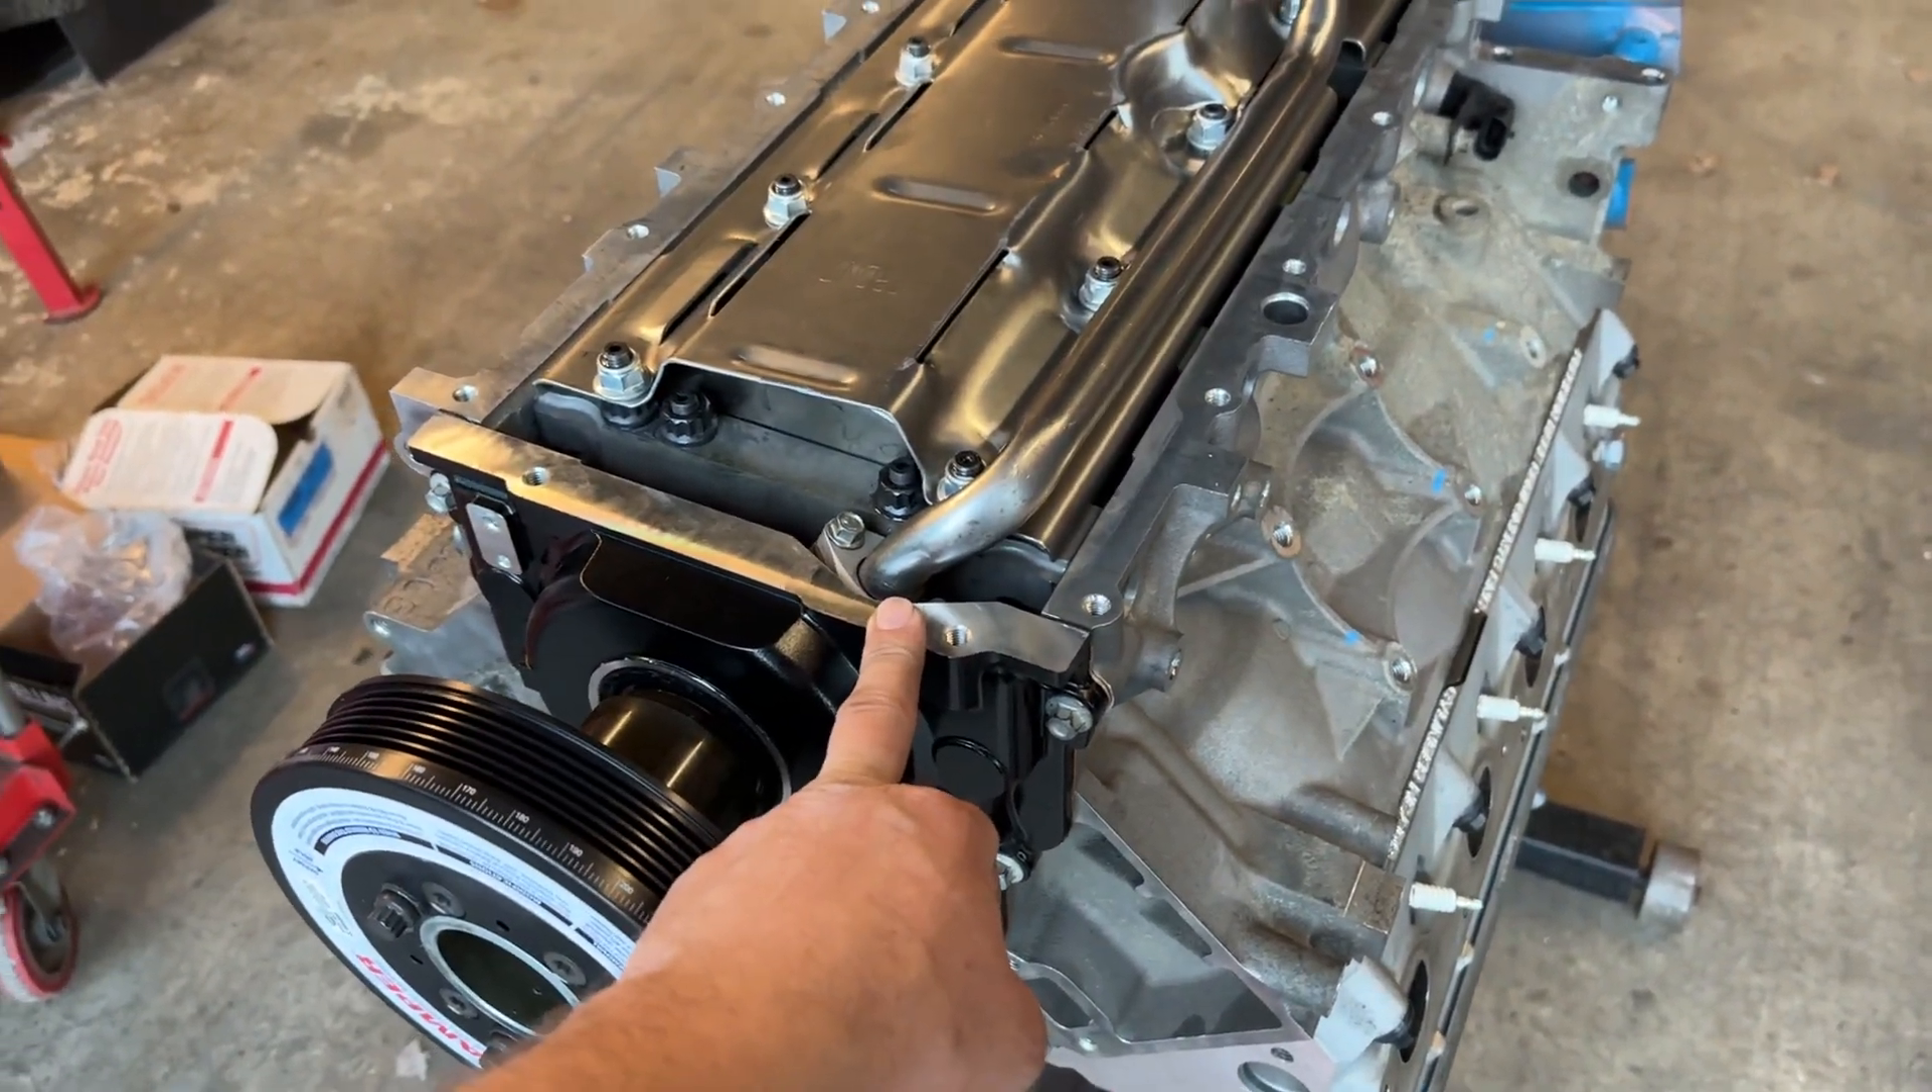Uh we got our balancer on timing cover on for the third time.